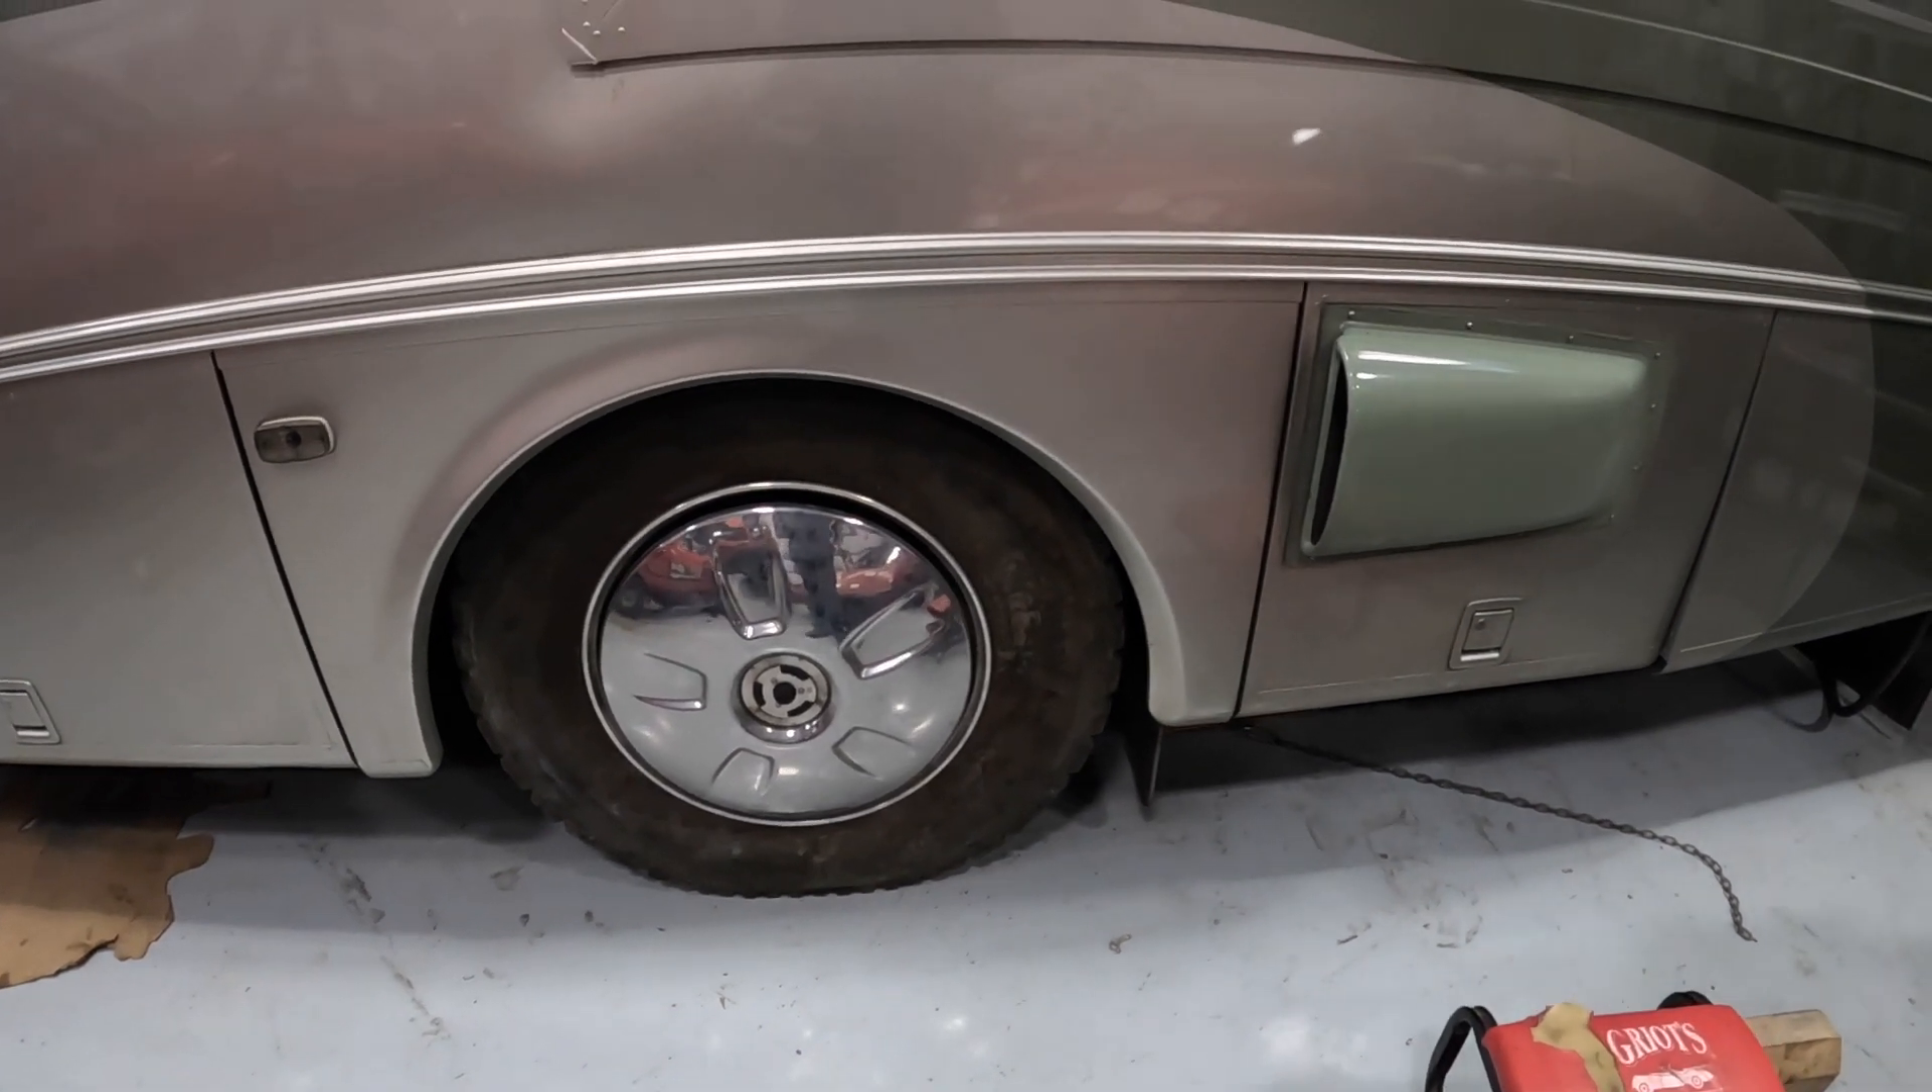The hubcaps are at a nice position on there.